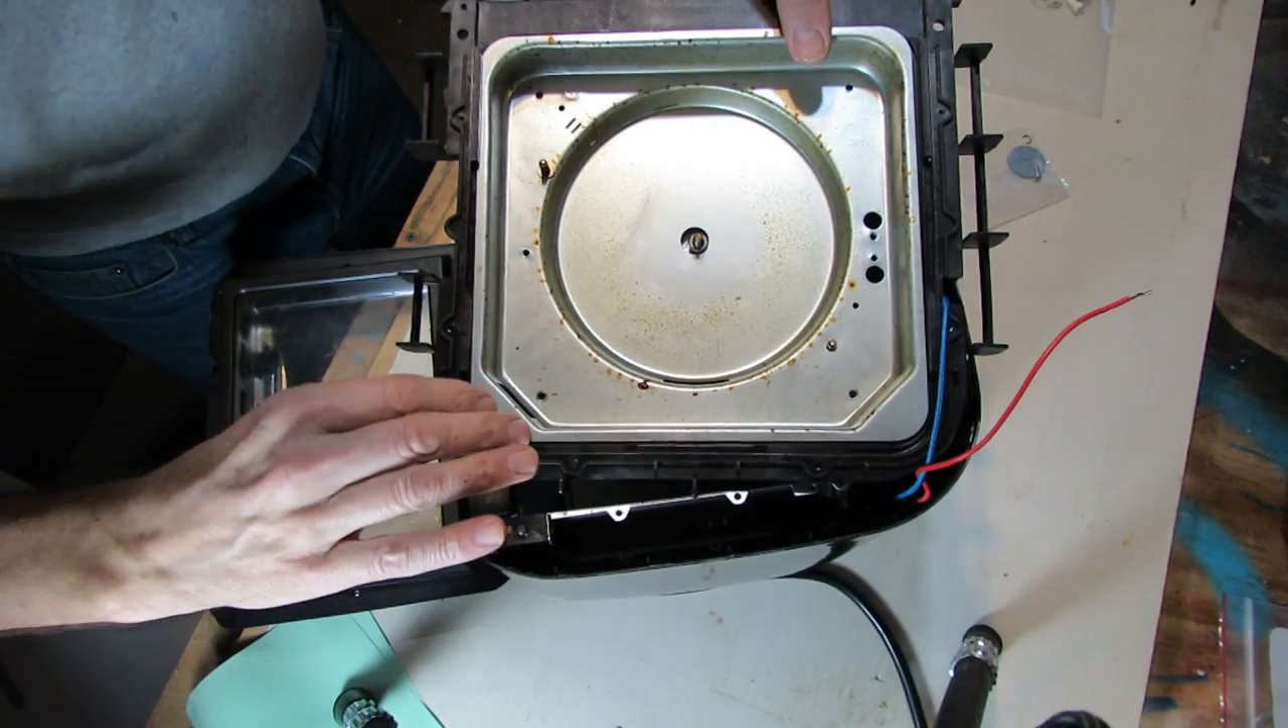I've got the top reflector pan in and I've got to put the screws in.